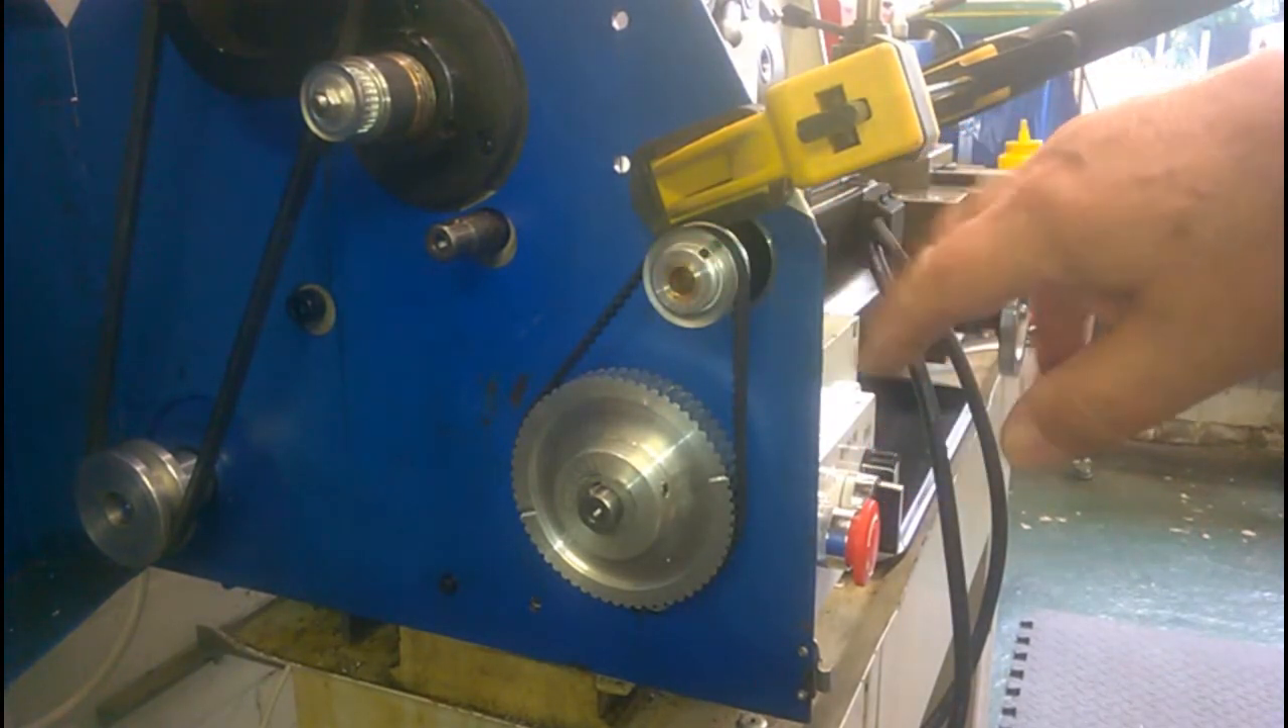I've put the 60 tooth pulley on the lead screw the 20 tooth pulley is mounted on the servo hub poking through the newly bored hole.